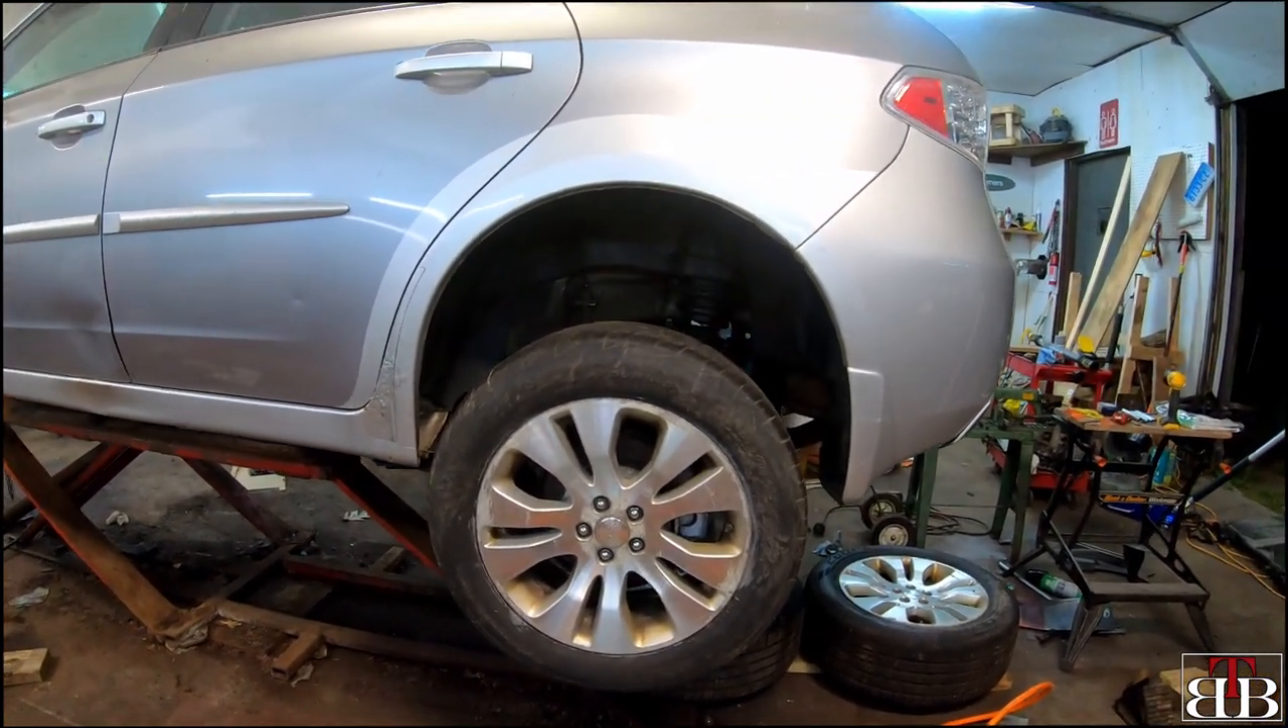Car's not squatted so the wheels are not centered.